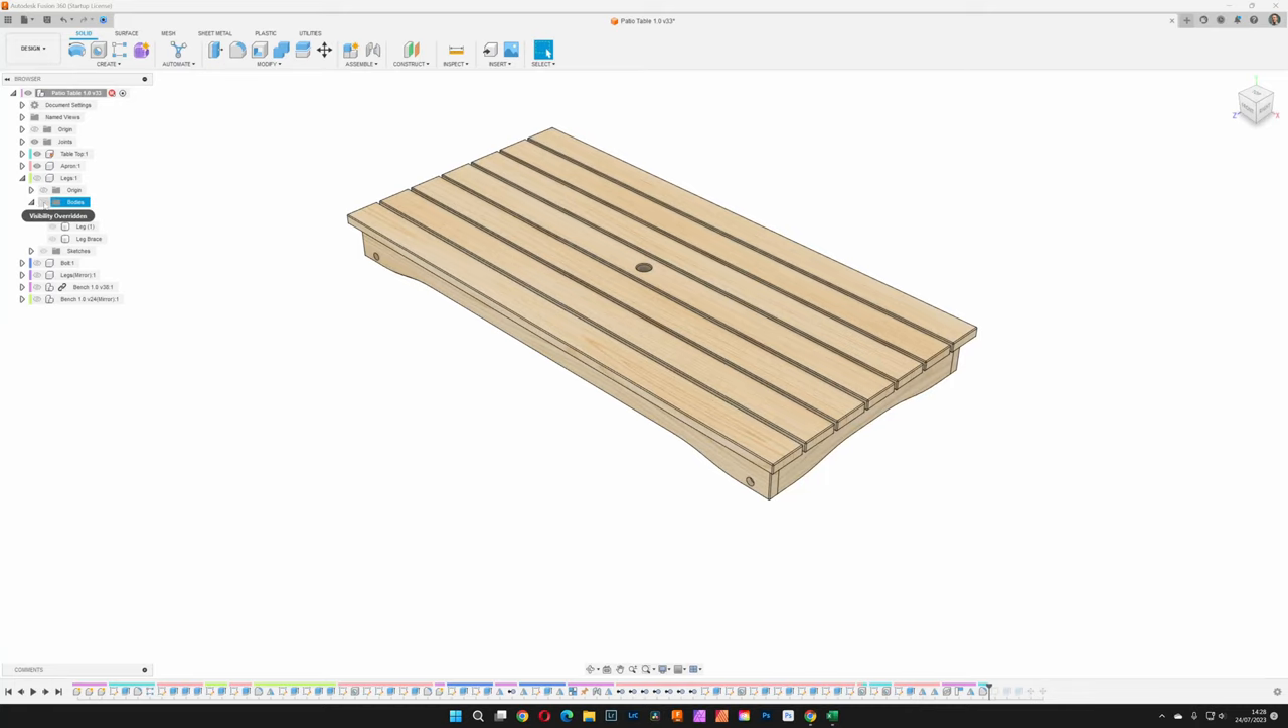She's really starting to take shape now we need to give this table some legs.